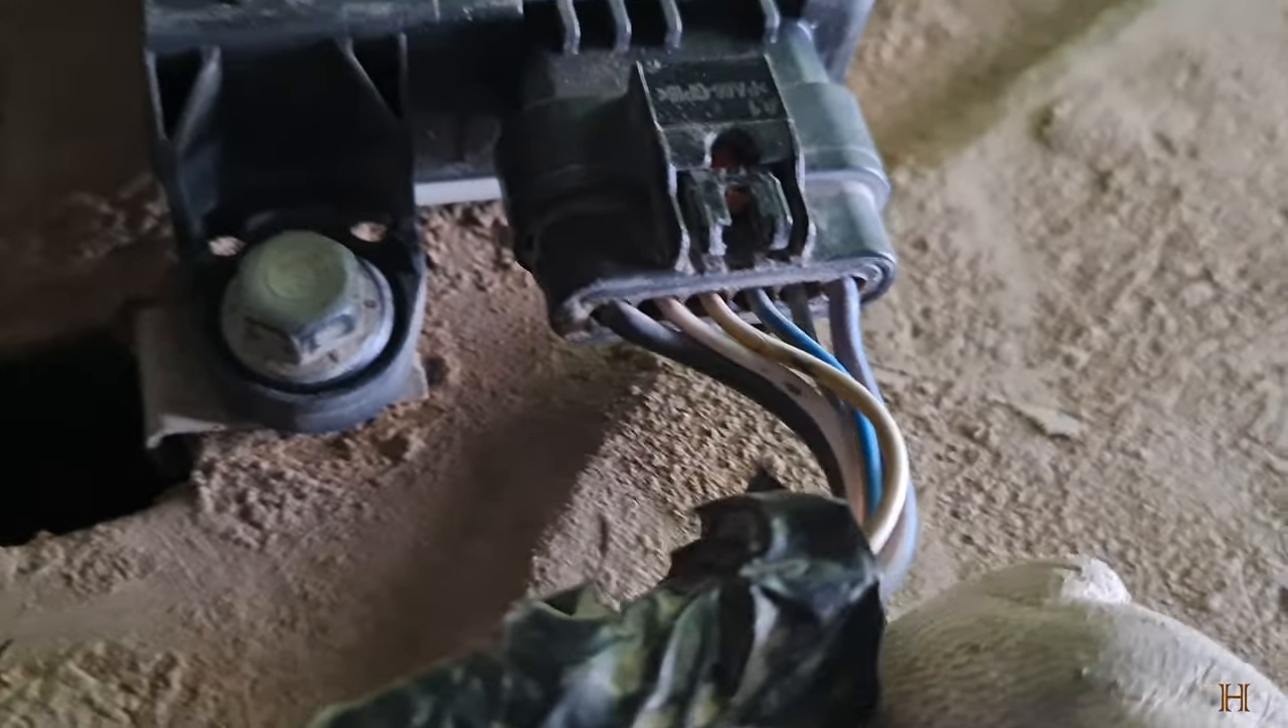Uh this connector is clicked back on and over here this is the old one the old box with the old sensor.